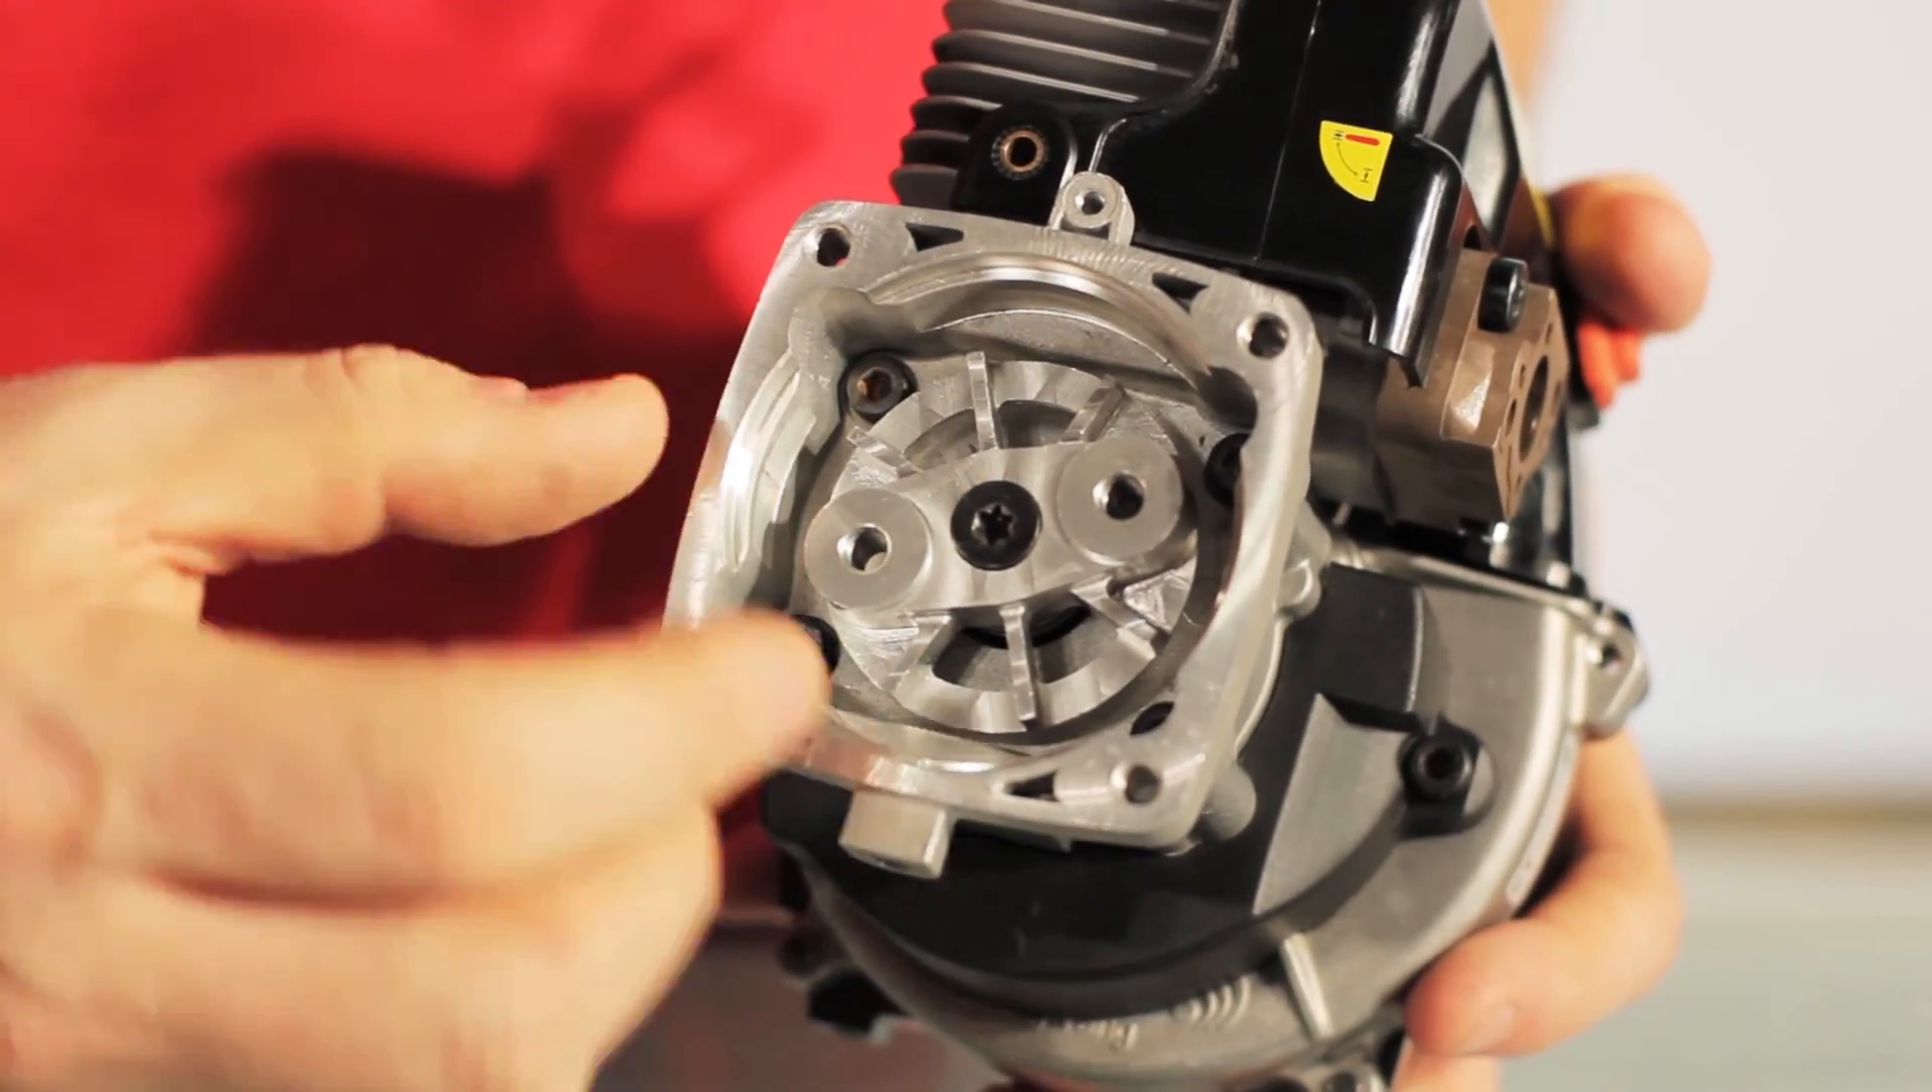This is the cooling clutch plate installed to the engine. You can see it fits right into the clutch housing, and it will fit into a vented or non-vented housing.